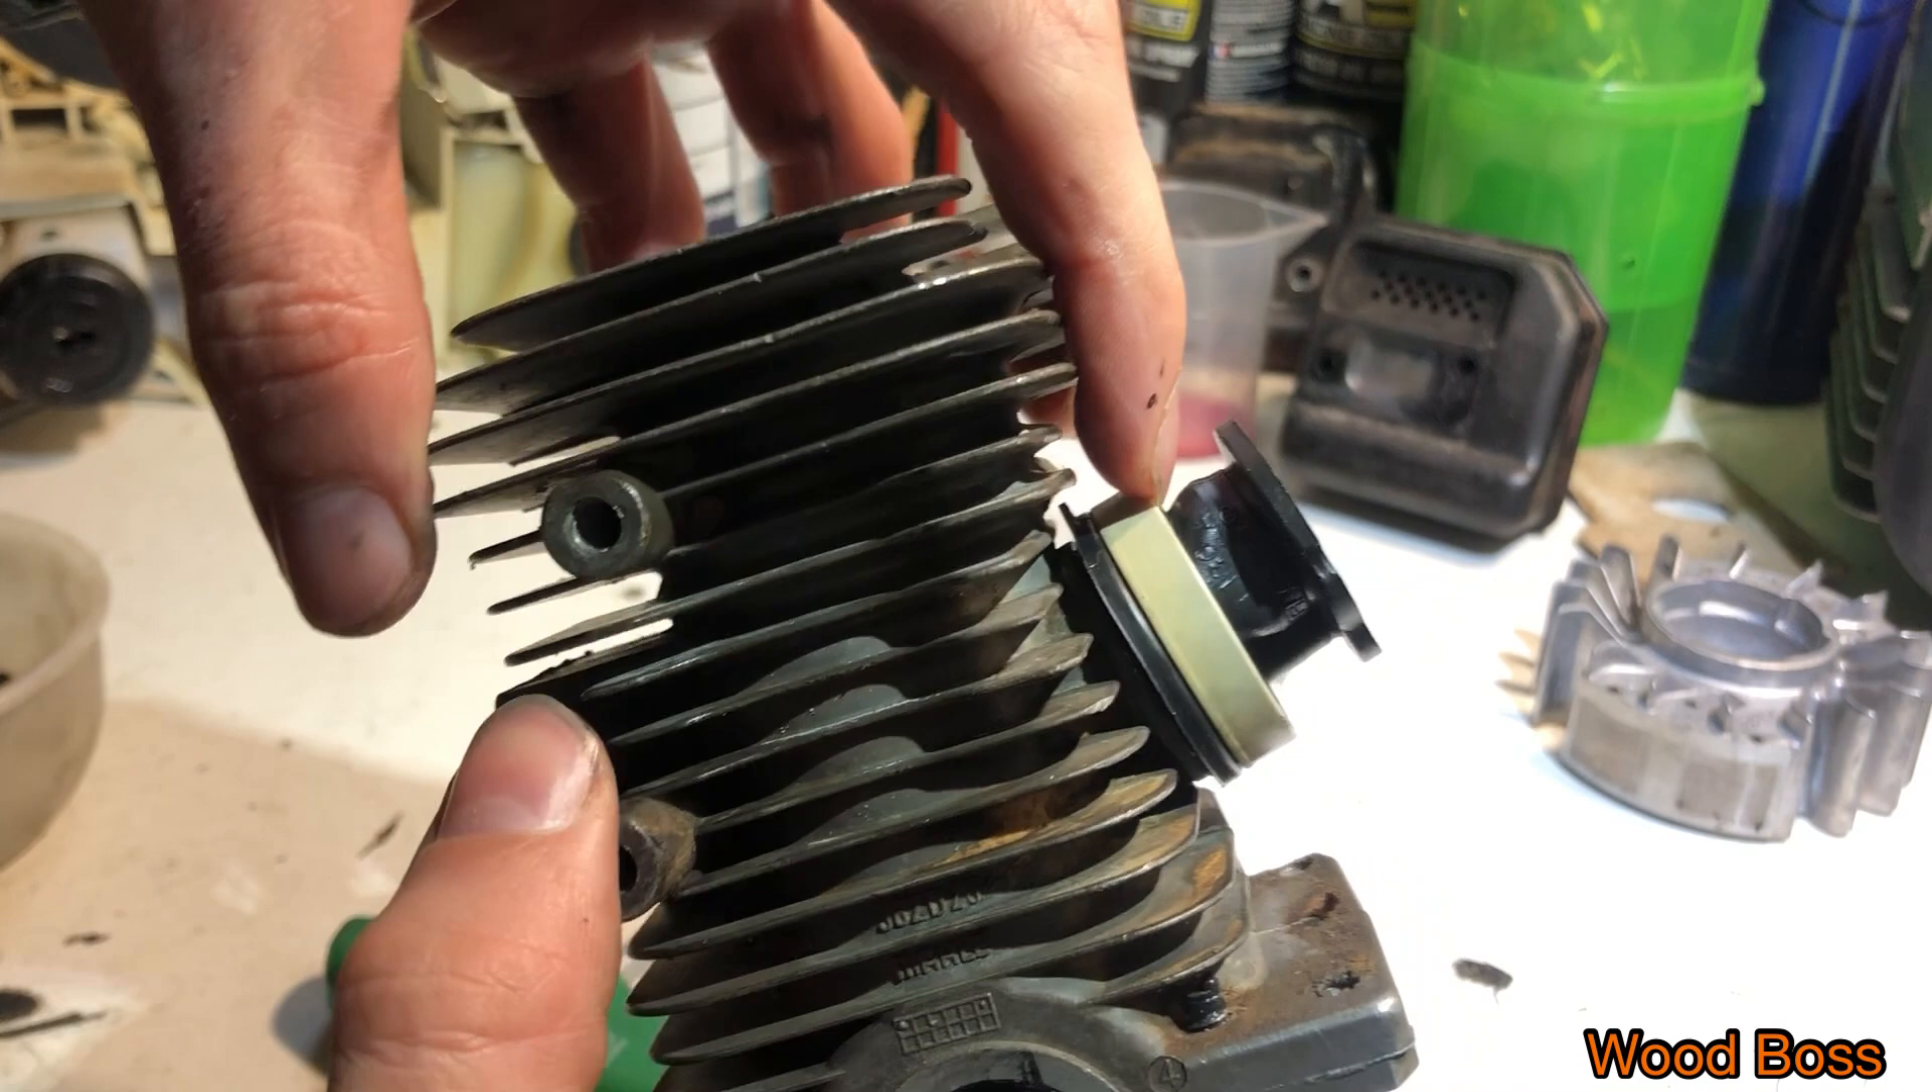Wie ihr seht, habe ich jetzt schon den Ansaugstutzen hier drauf gesetzt.